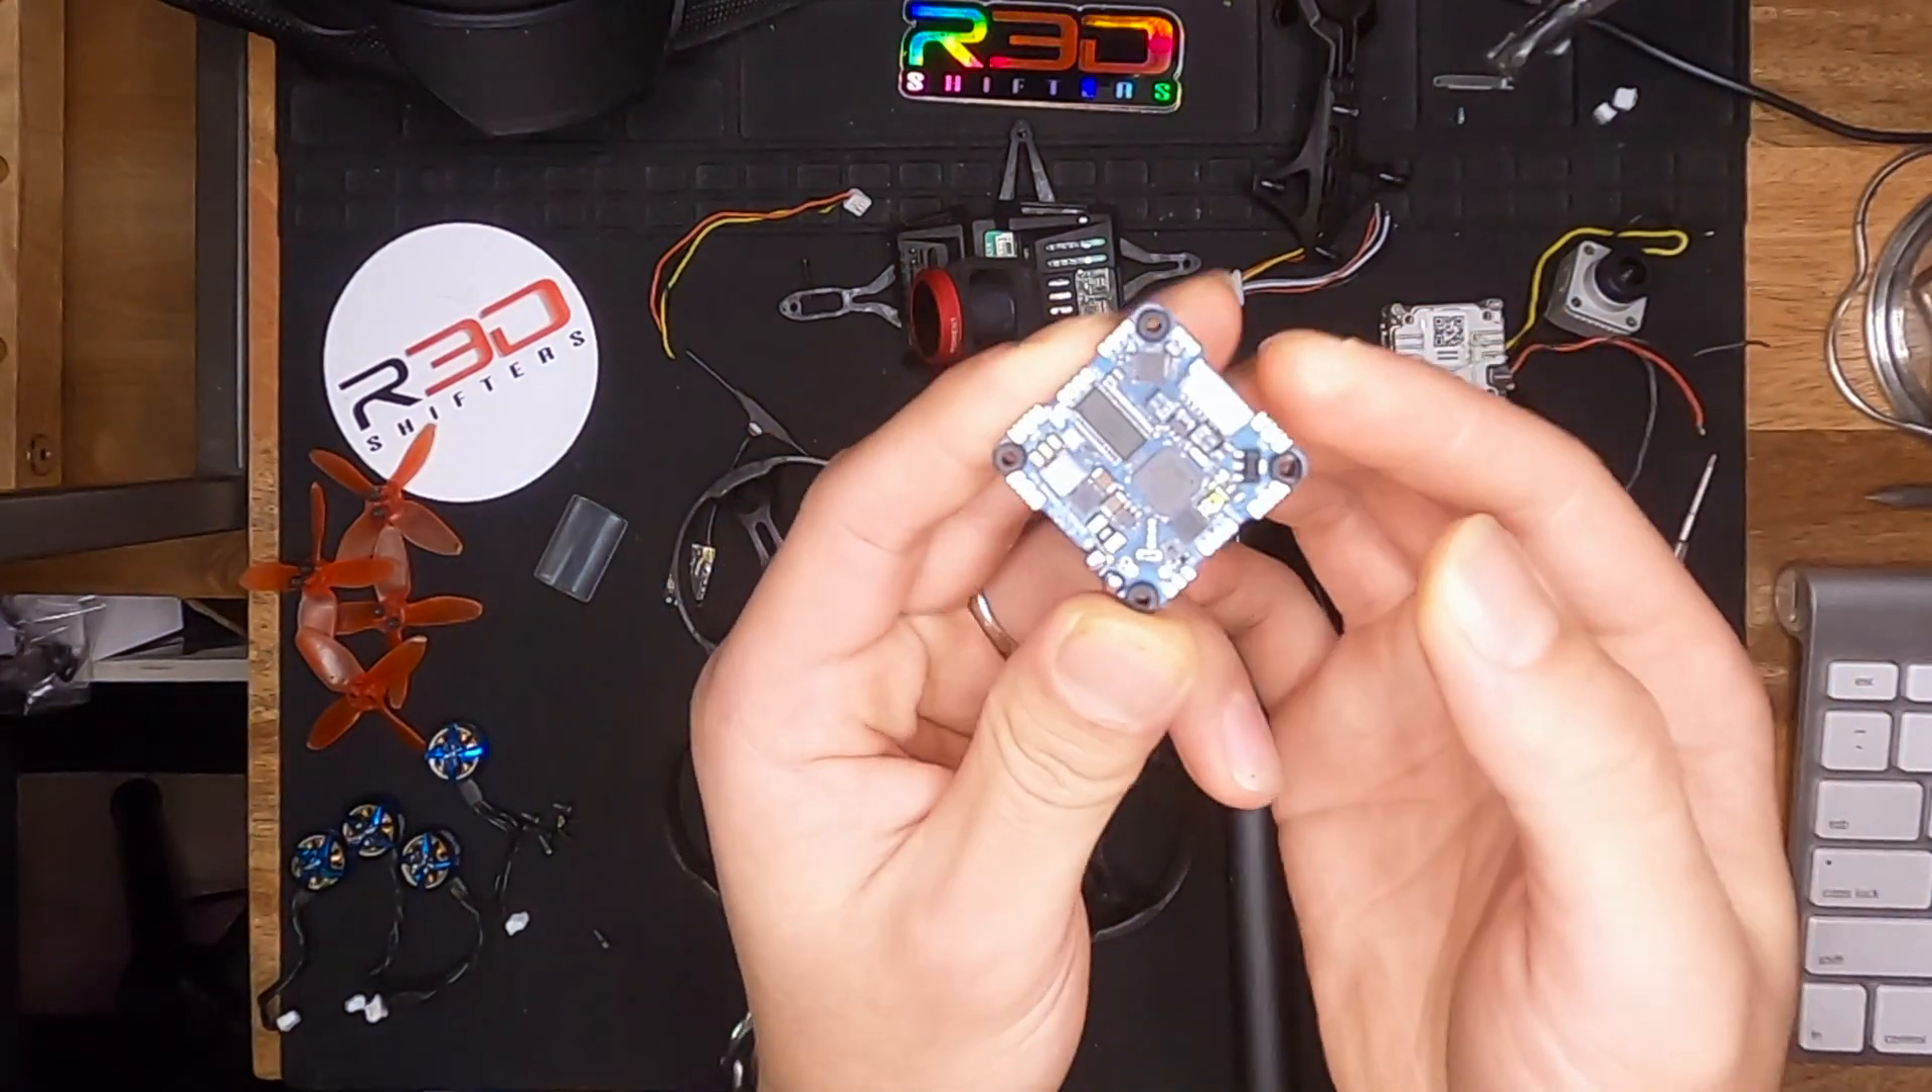I already went ahead and plopped on the grommets into the flight controller.